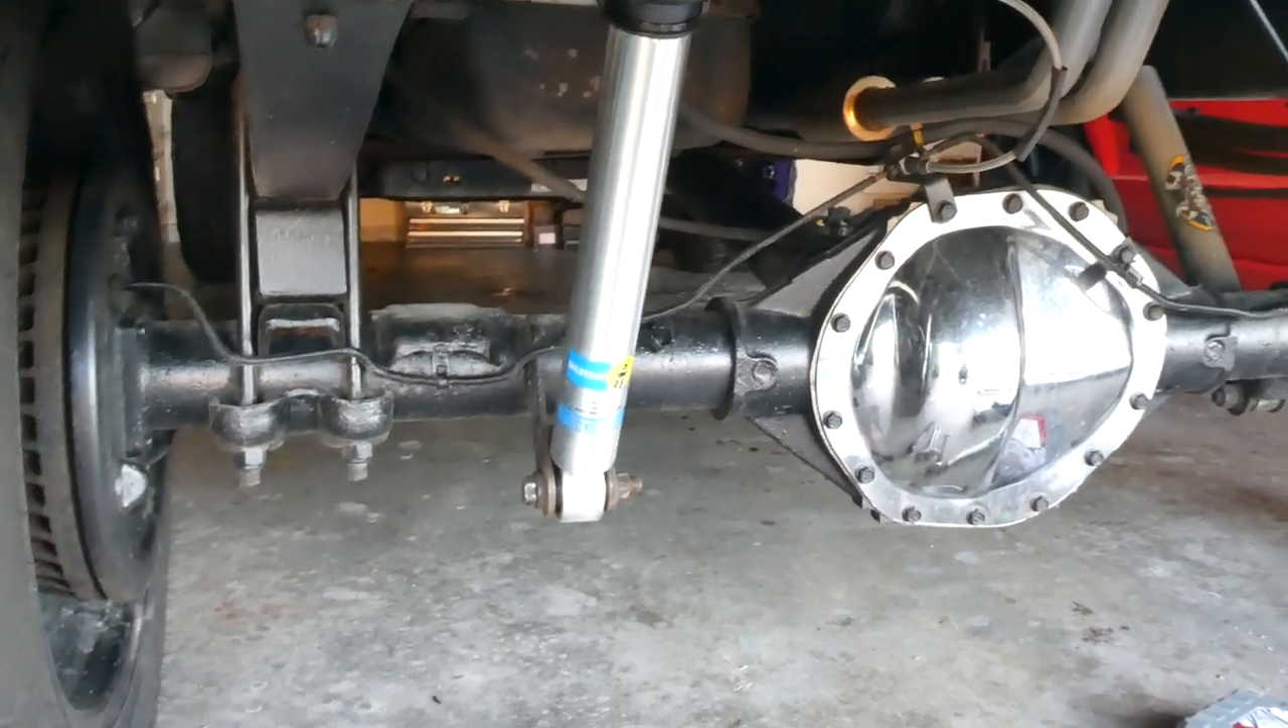And we've got the shock in place.